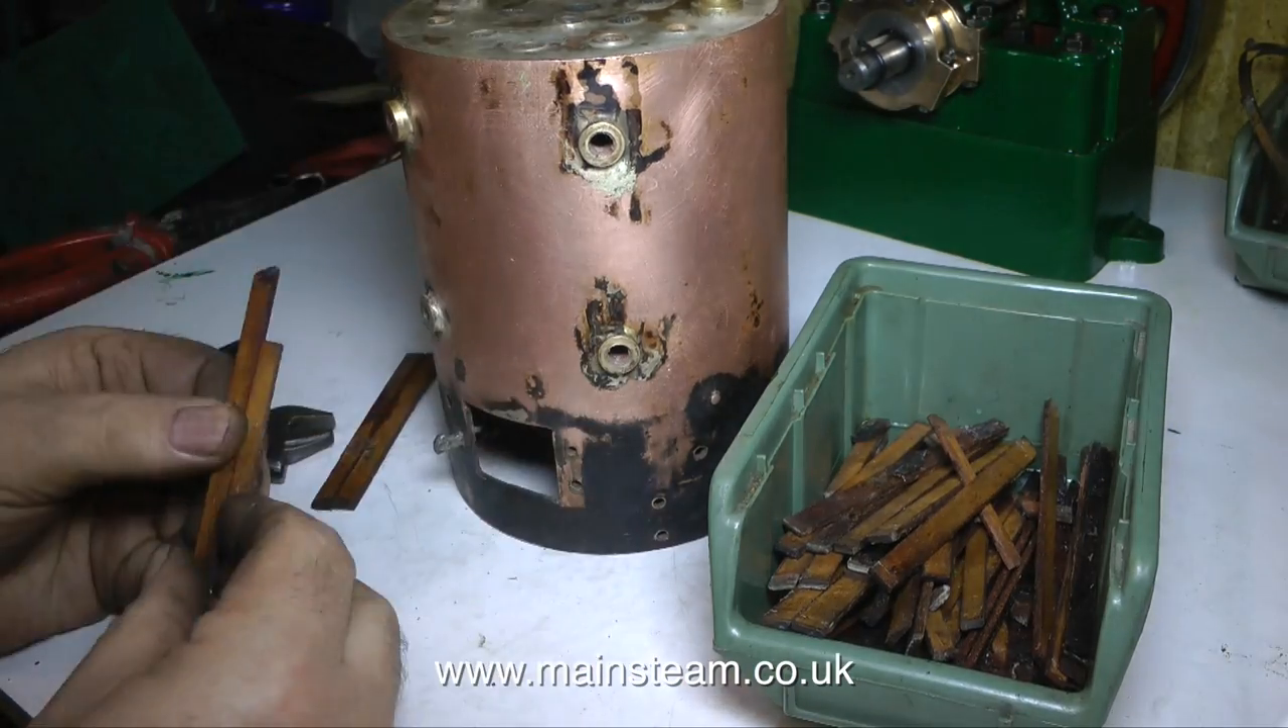In the other green box is all the cladding off the boiler, which has to go back on.